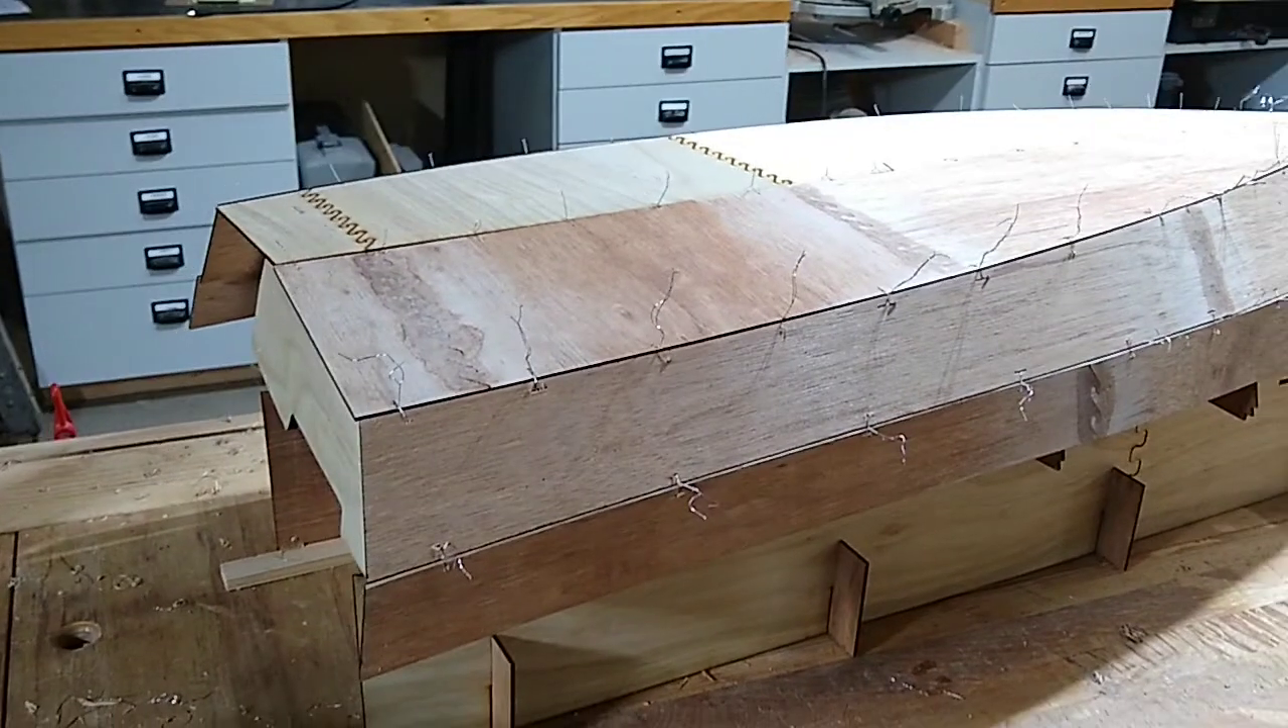As you can see we've stitched up the side panels and the bottom.